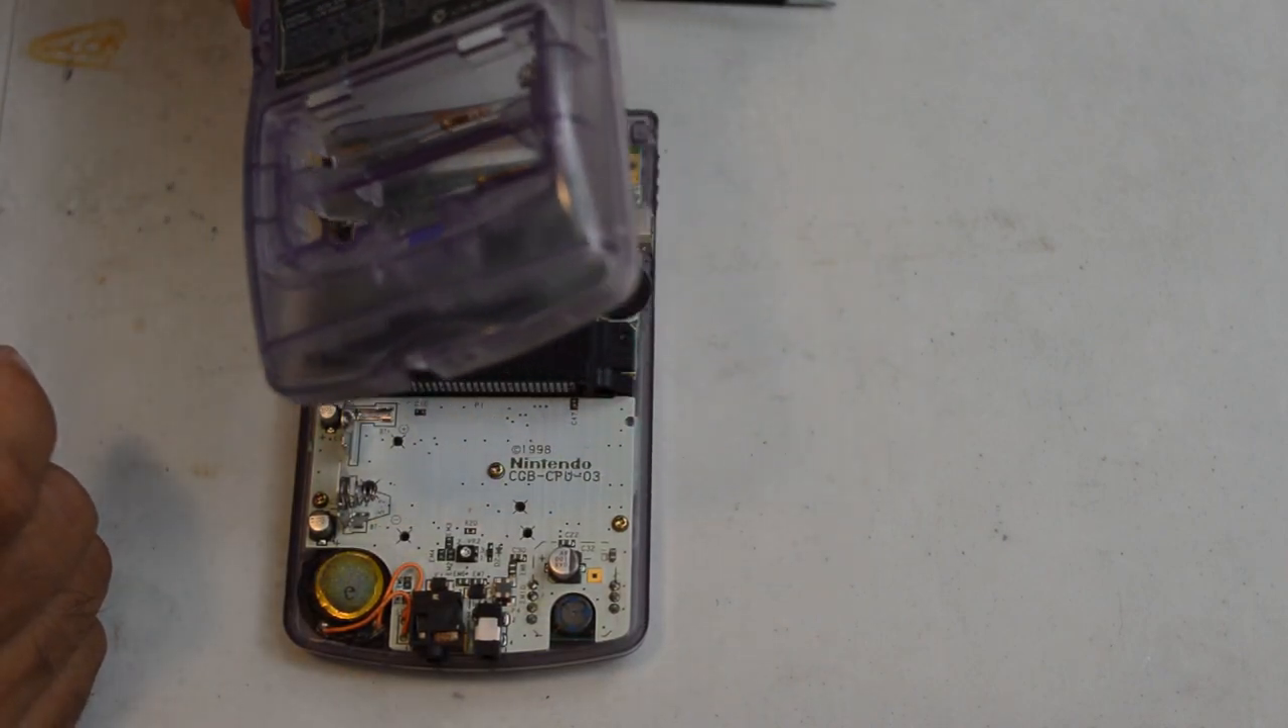So now that we have the shell open we're just going to set it aside.